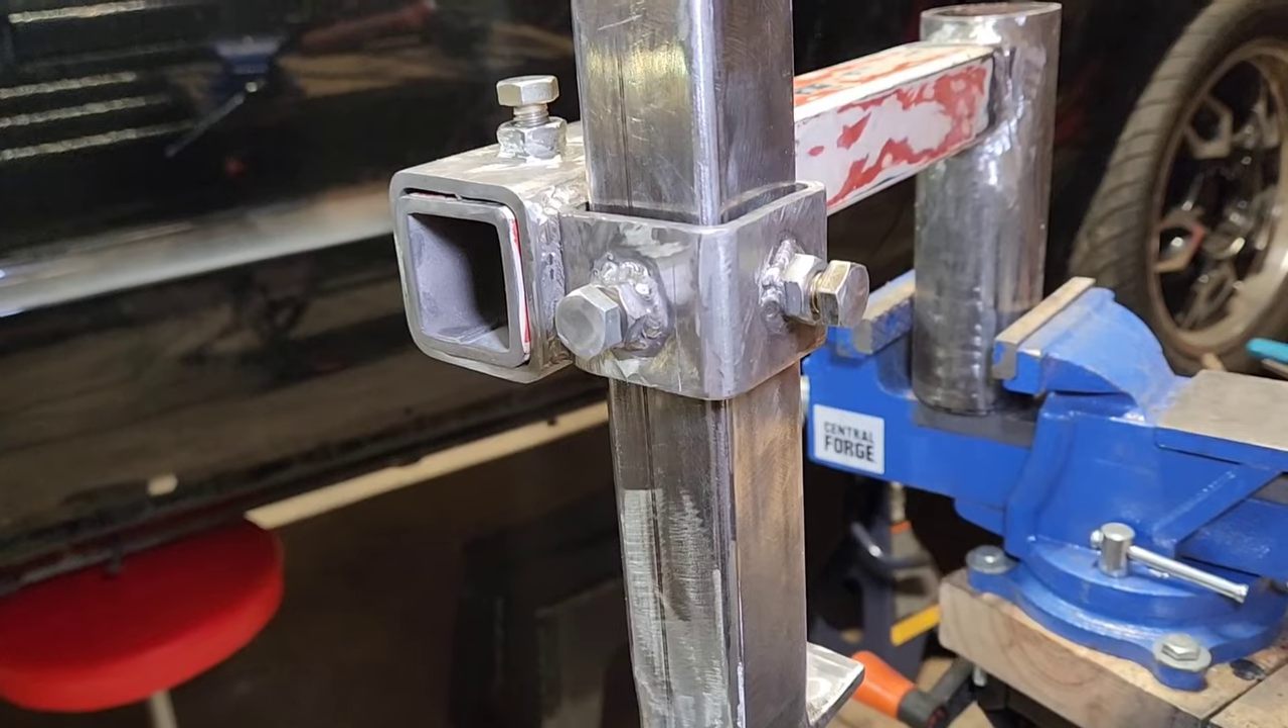So one more thing, I put two set screws, one on each side.